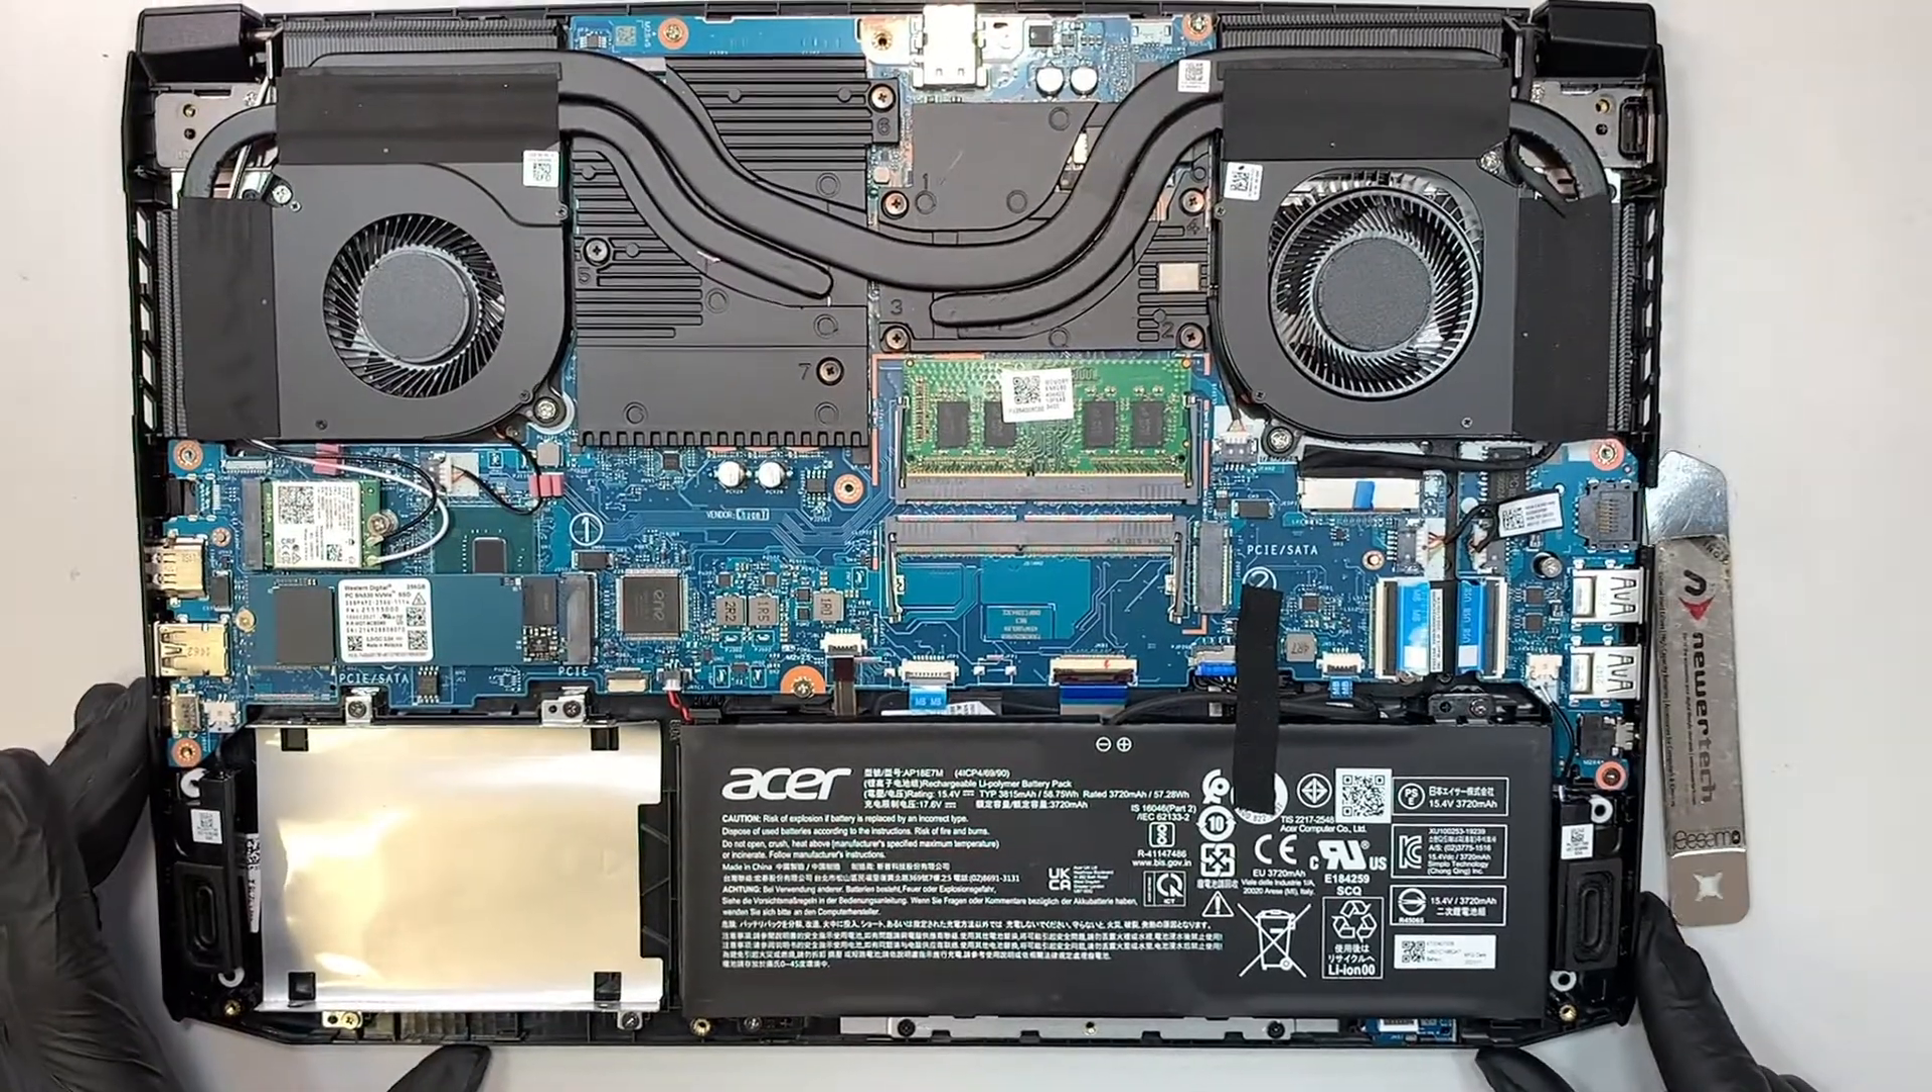Okay, so once you have the plastic removed, the back cover removed, you get to see your entire laptop here.